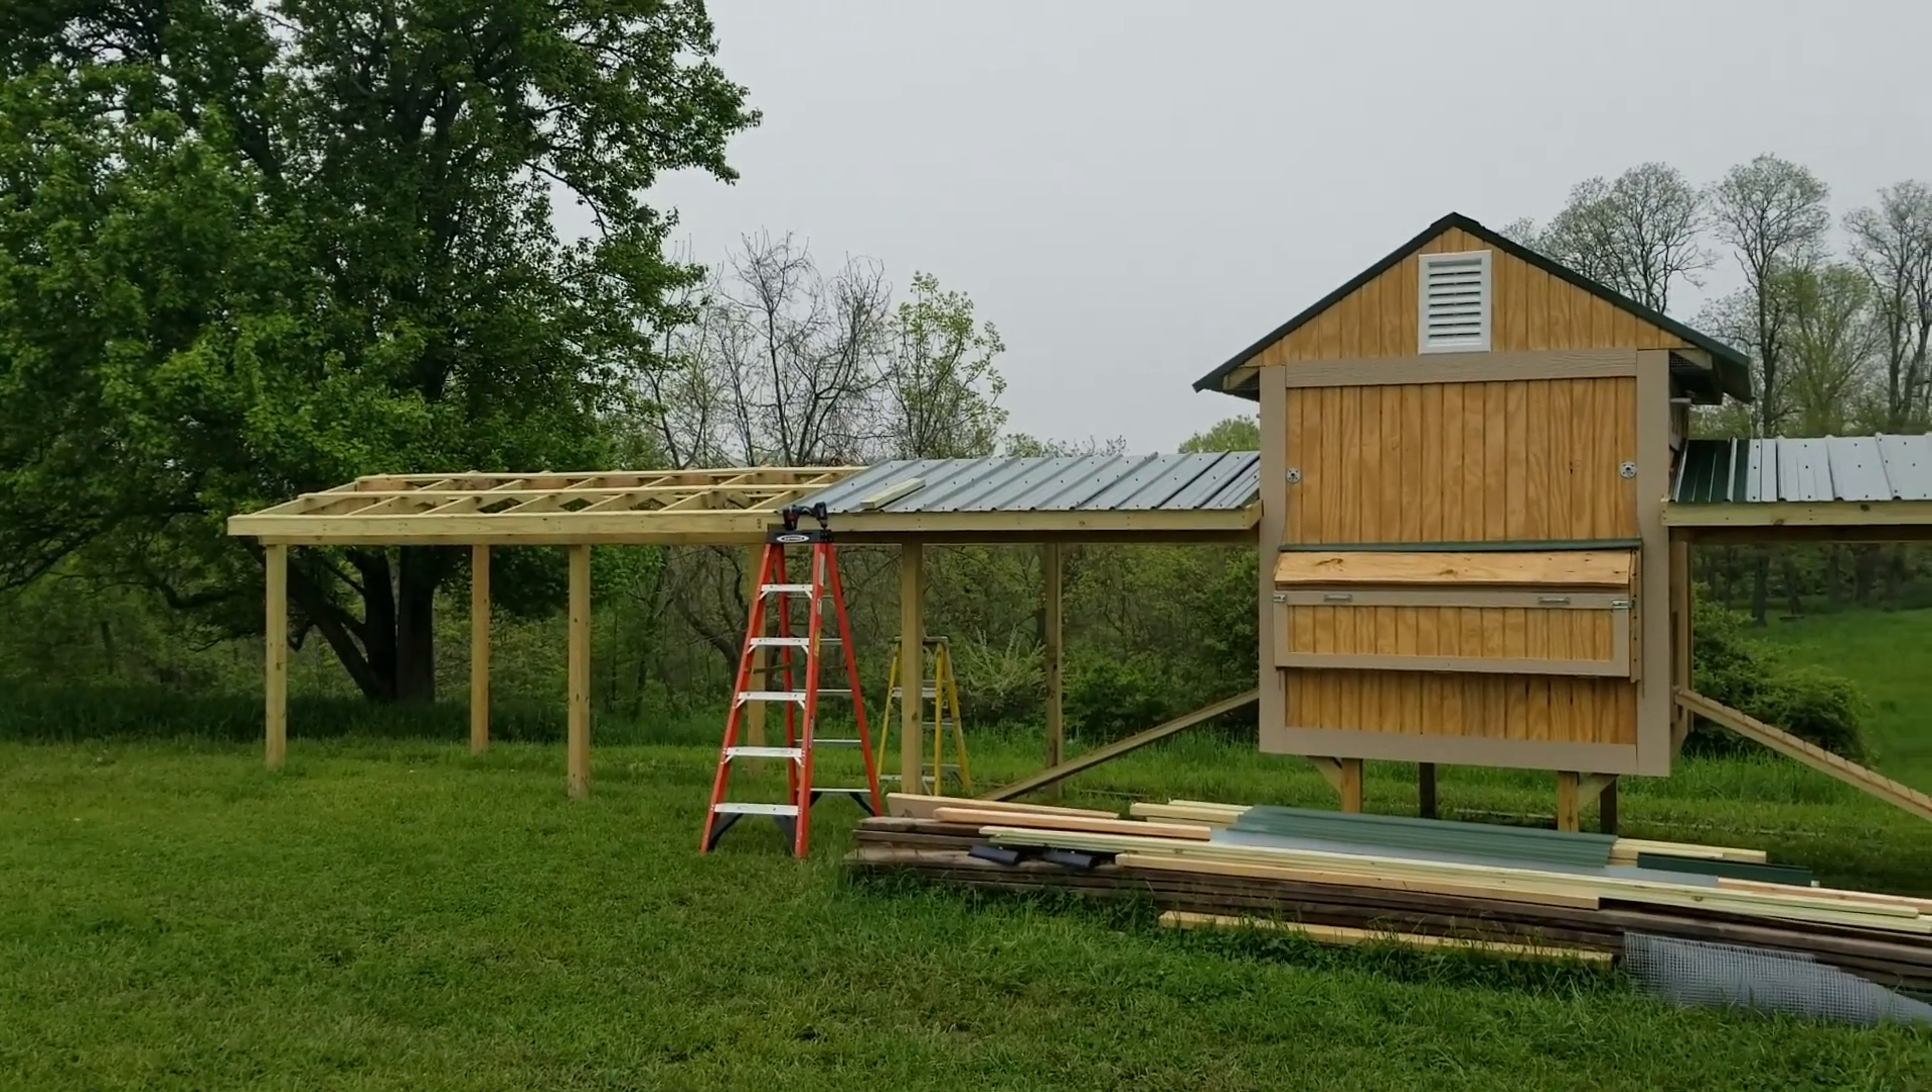I walked out of the house without my camera this morning, but we started putting the roof up over top of the run areas here on the front side.